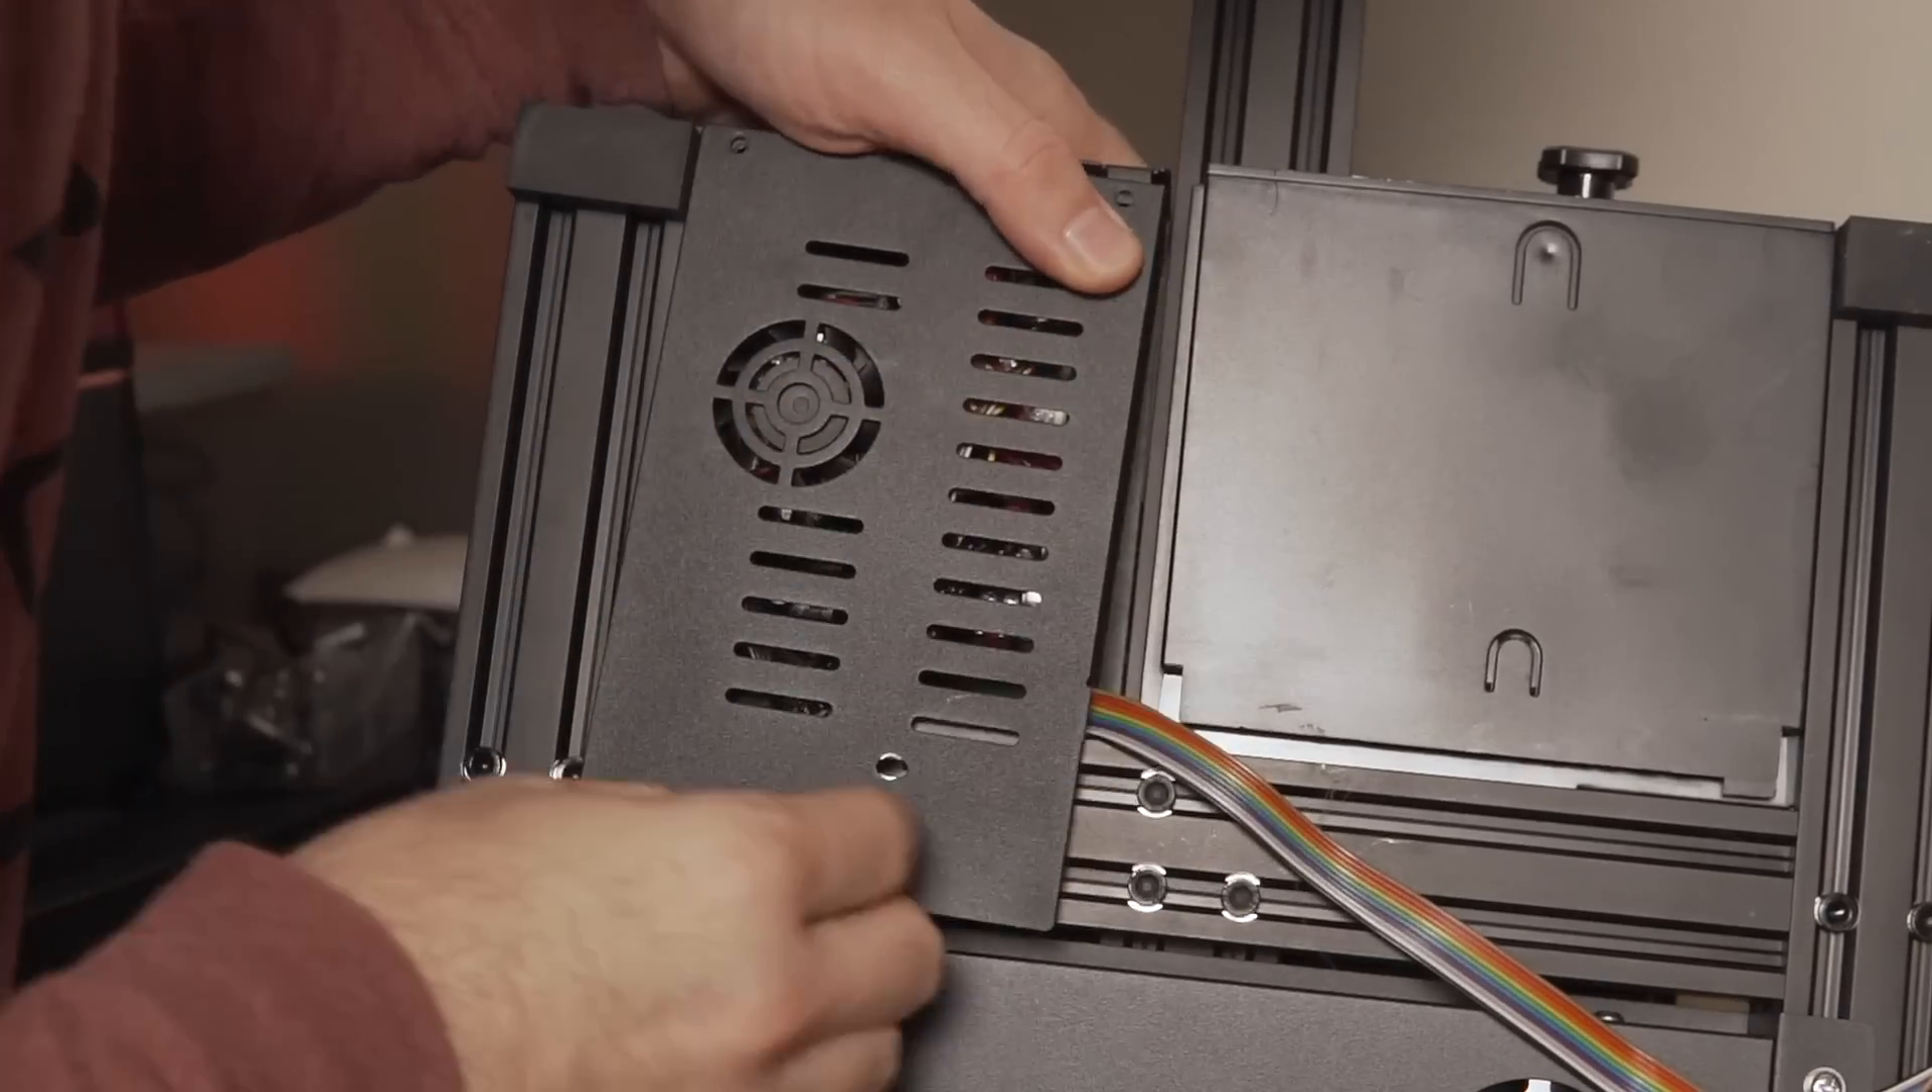Now that we've got that into place before actually bolting everything back together I just loosely put the plate on and flip the printer around.